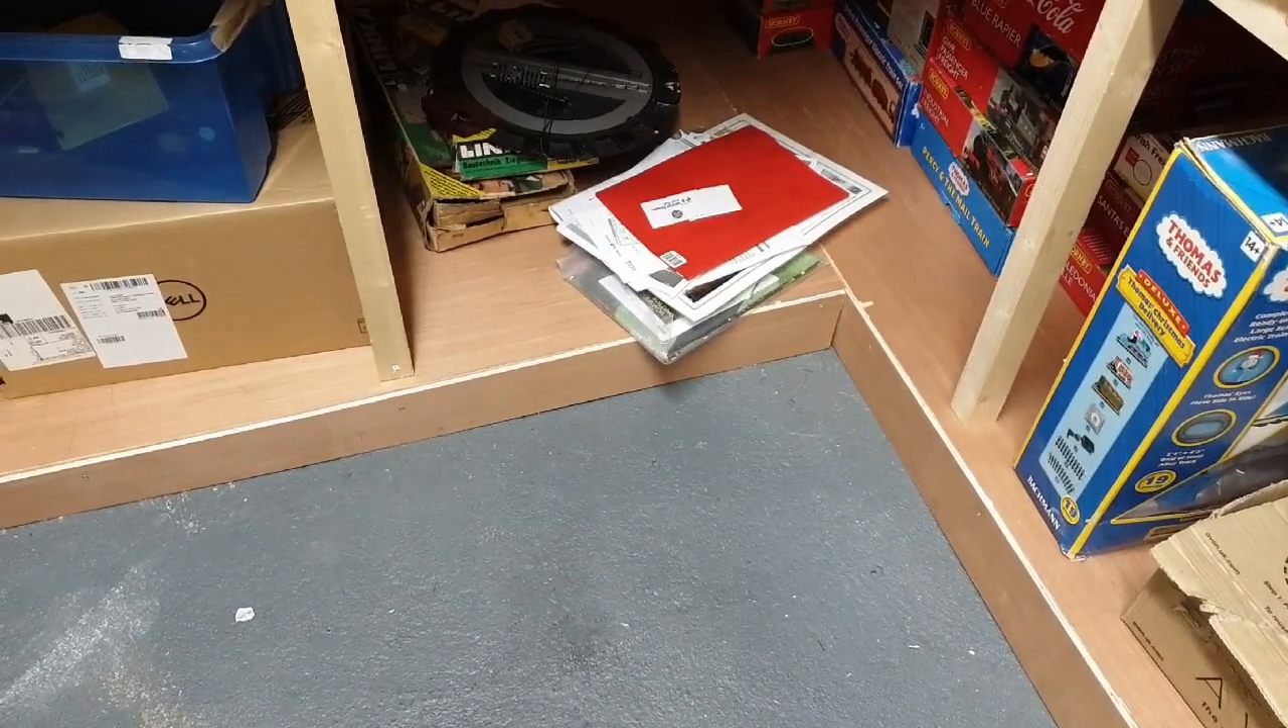You can see as part of my design, I've put a bottom shelf in, and then I've put kickboards beside it.